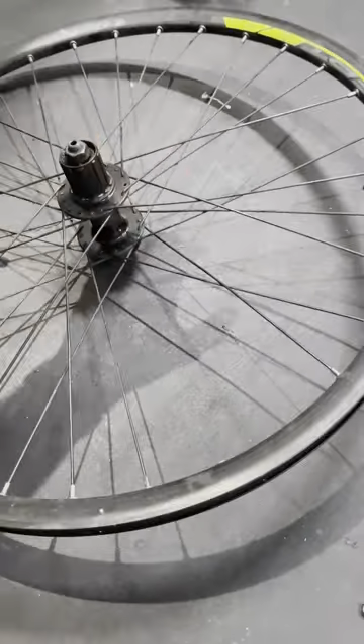Had to remove the tire the rim tape inner tube everything removed.